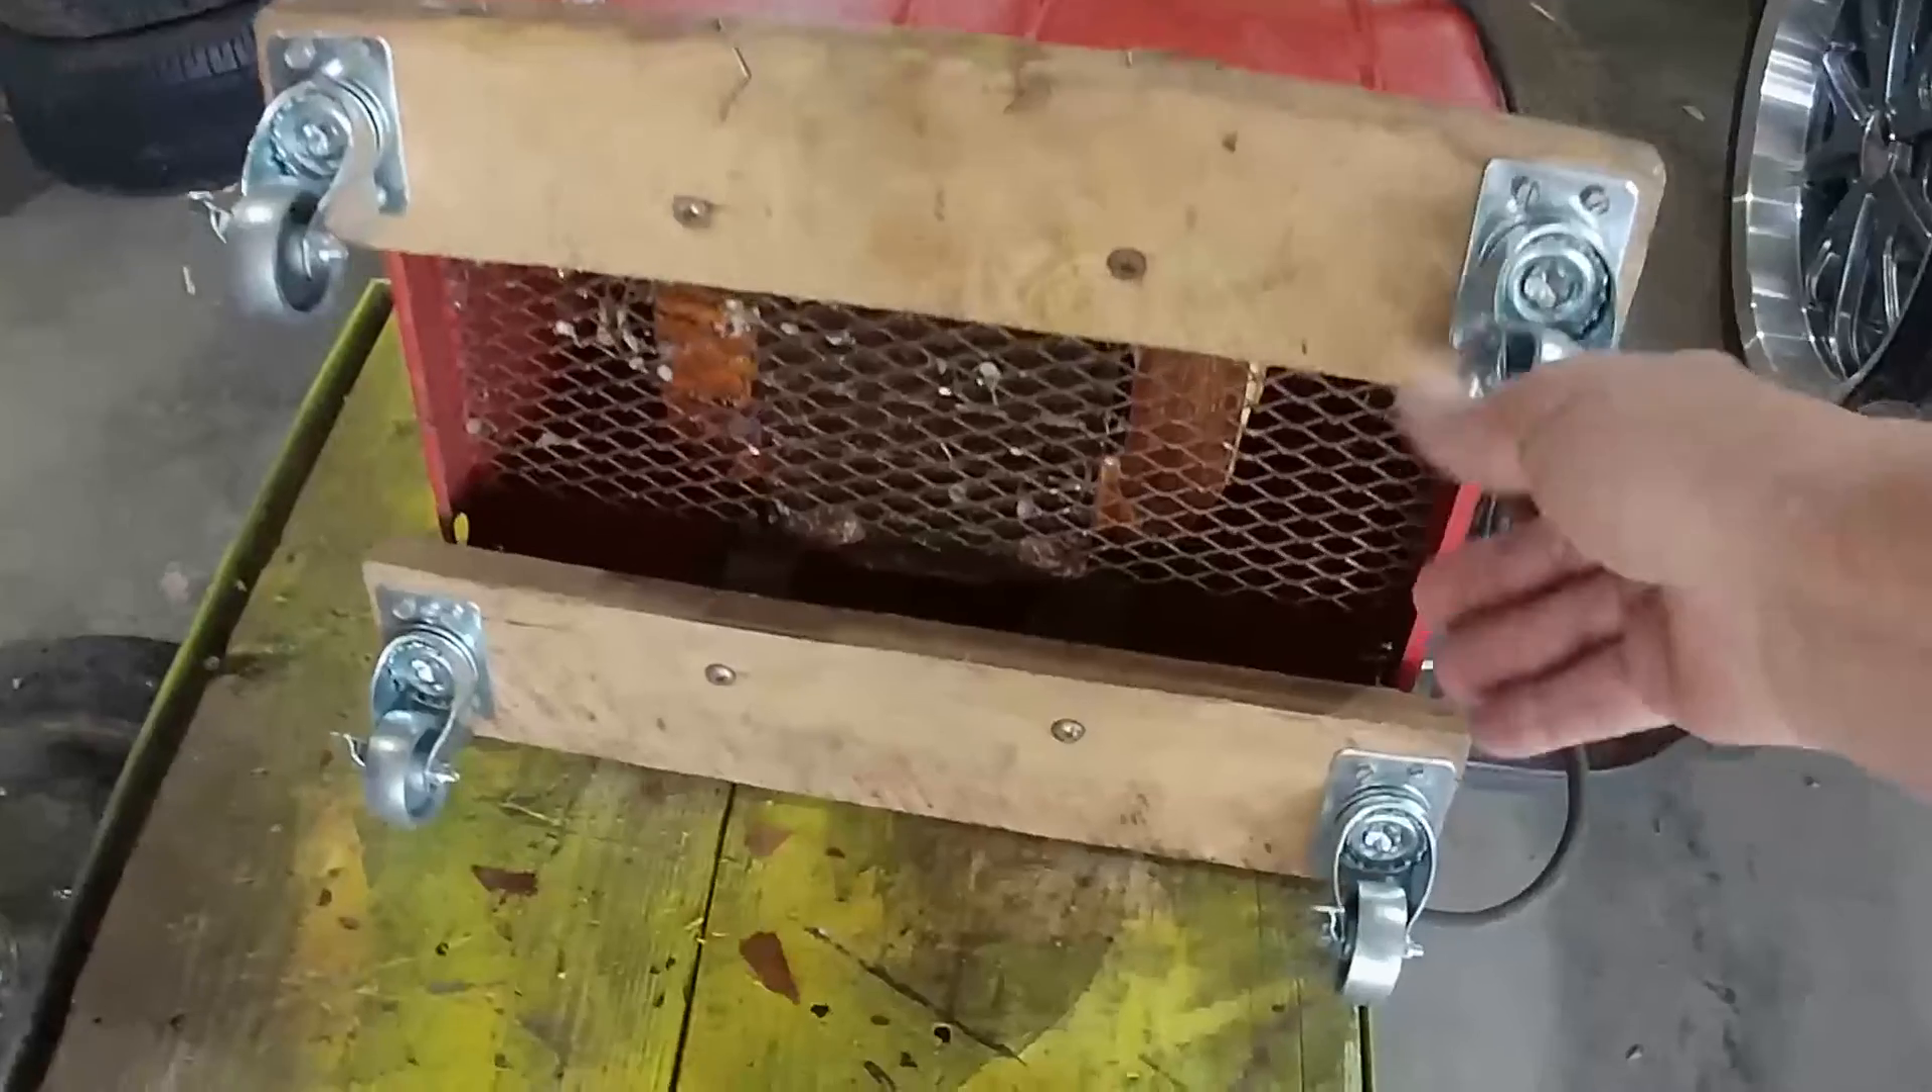Got the four new casters installed and that's going to be nice easy to roll around.